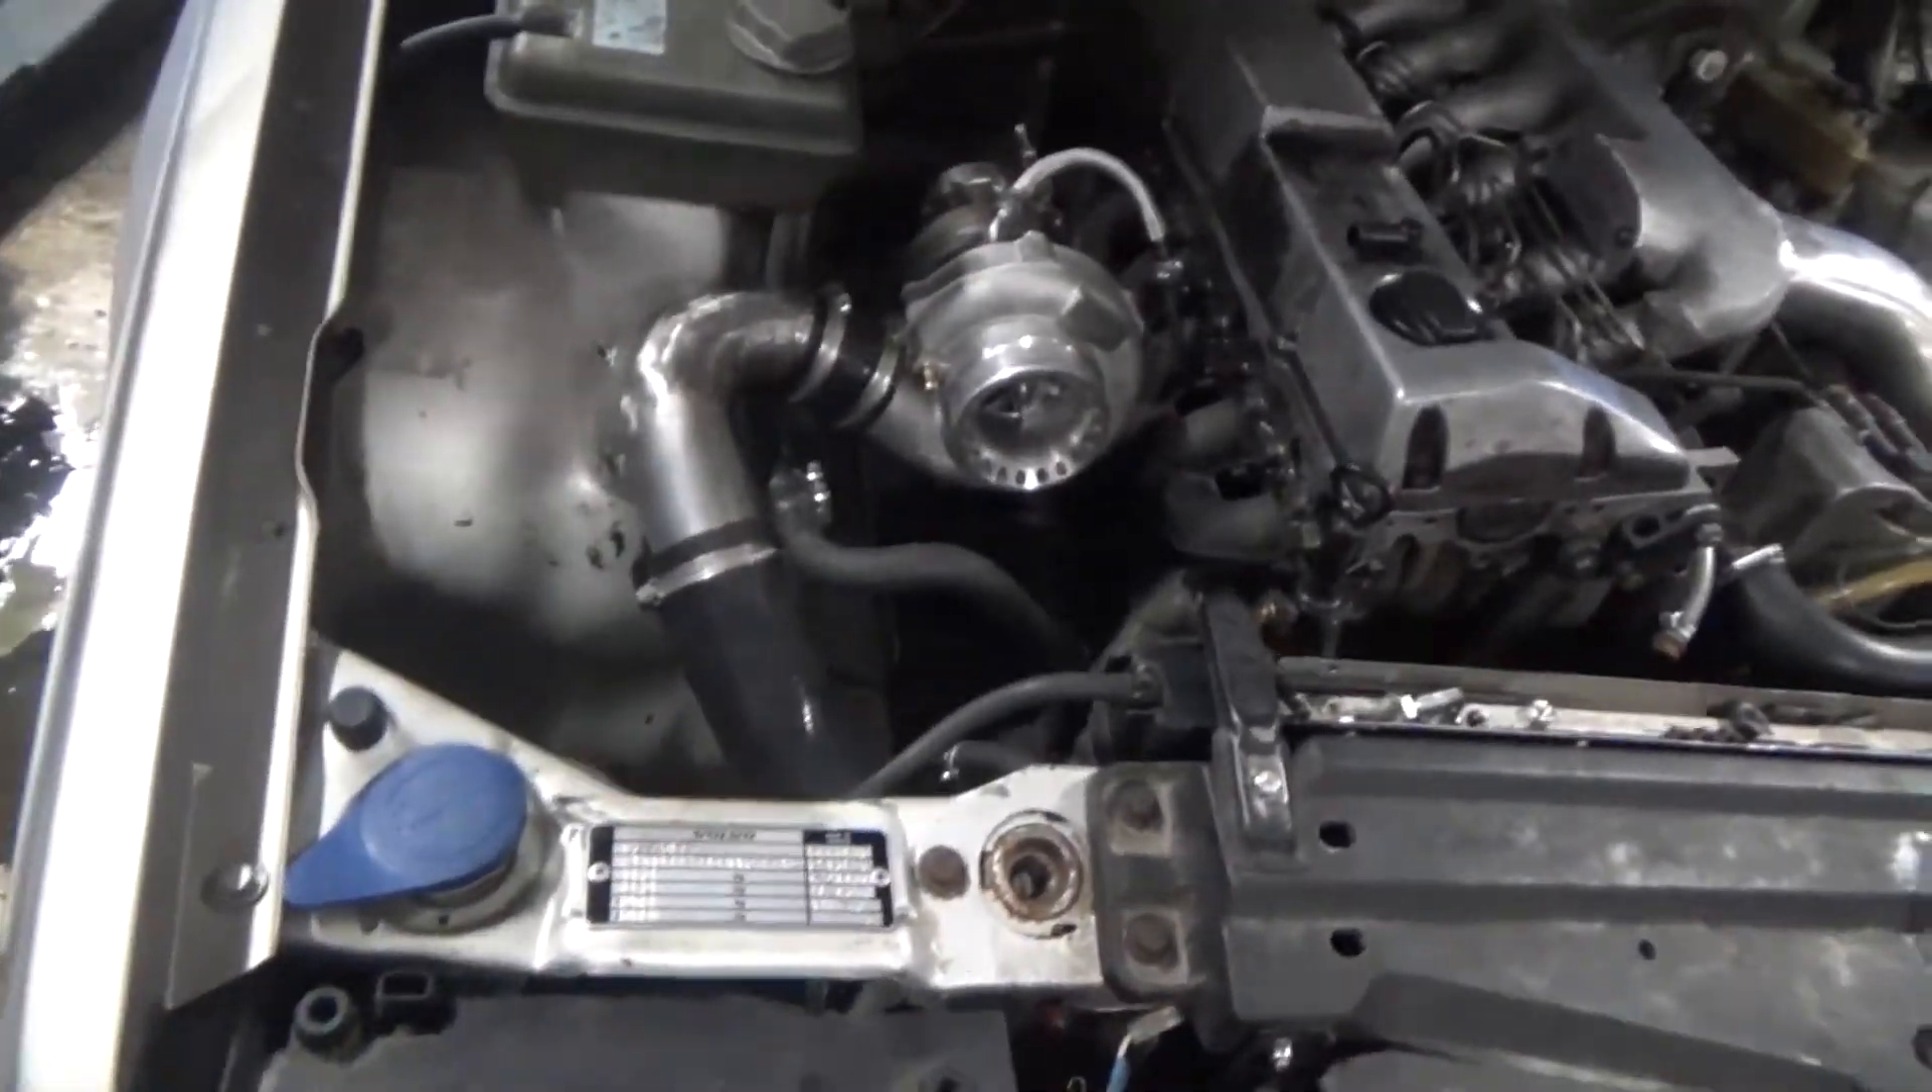I don't have a time to get it done now but as you can see here it's almost done now turbo is in.